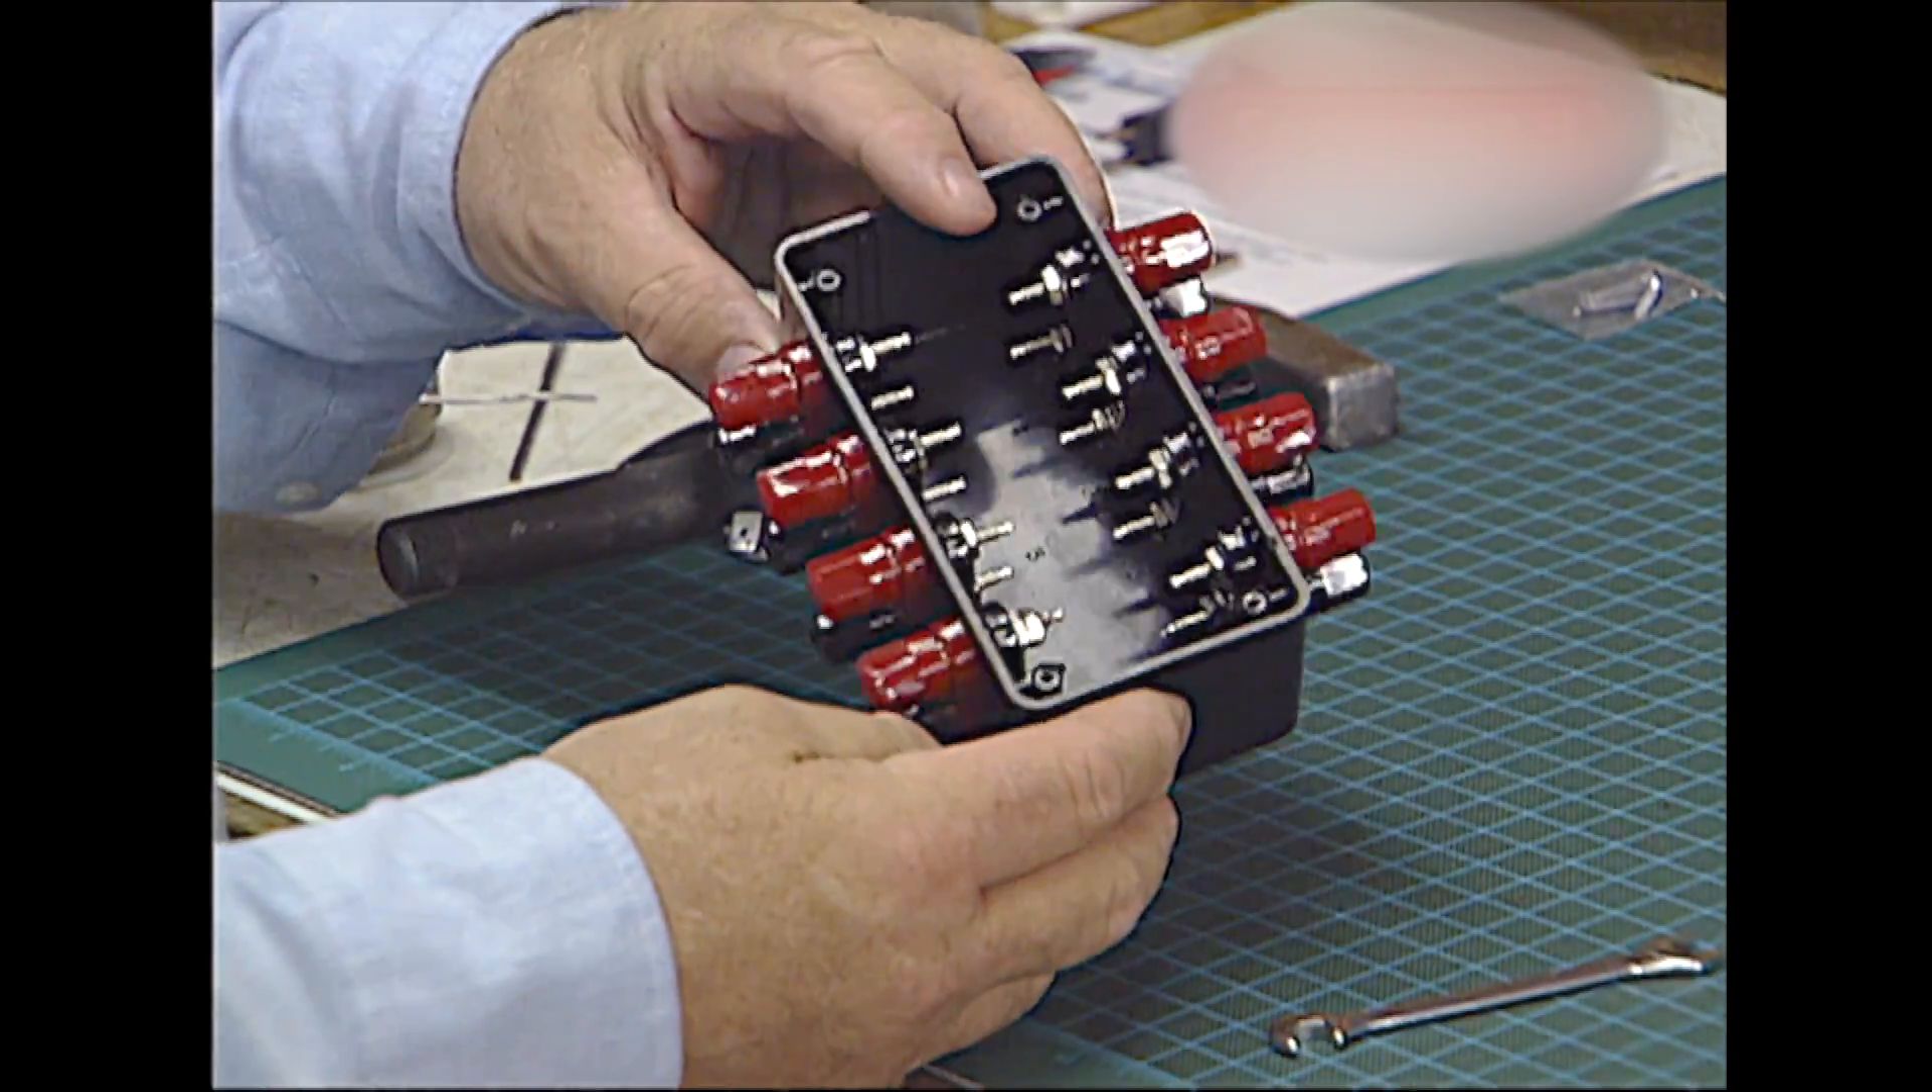Now we have a nice black box all full of pretty red and black banana plugs.